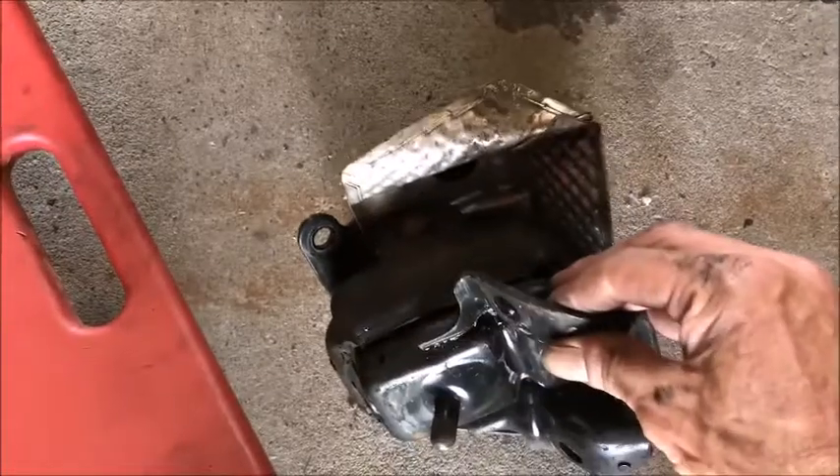All right so we got our old motor mount out and although it's not as bad as the driver's side it's still broken.